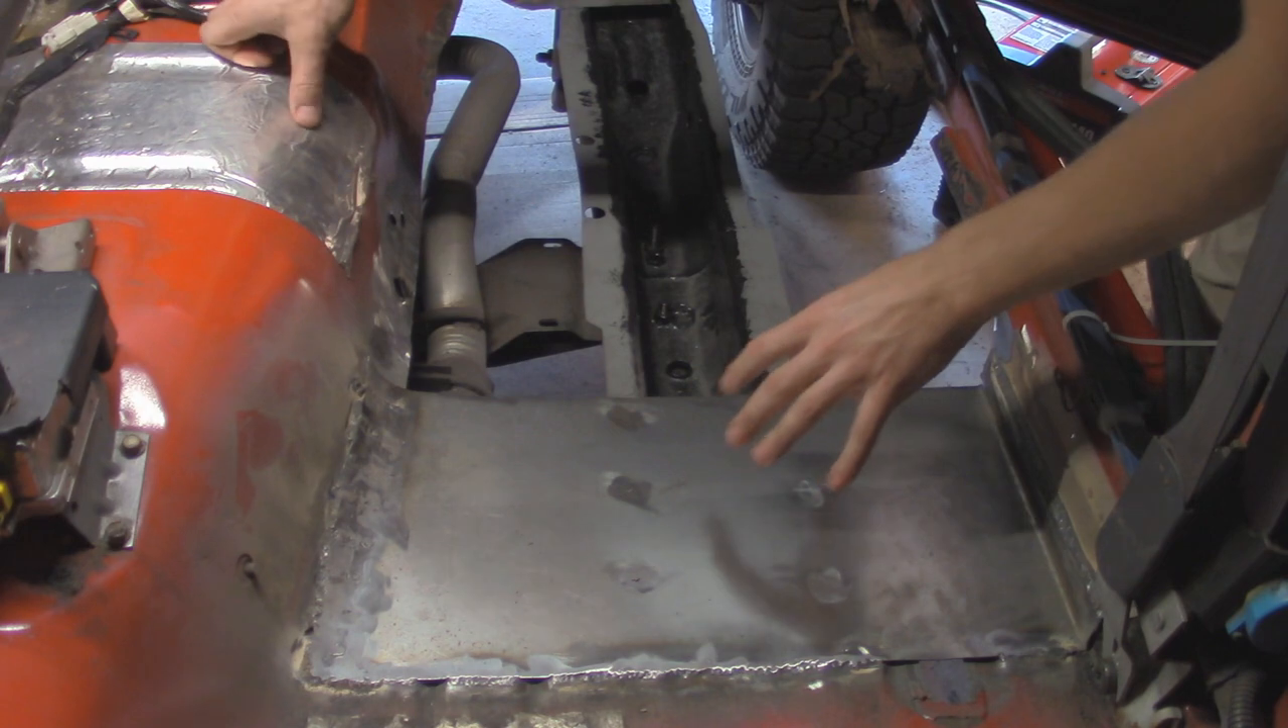Alright it's the next day now and last night I finished welding in this first little section right here.